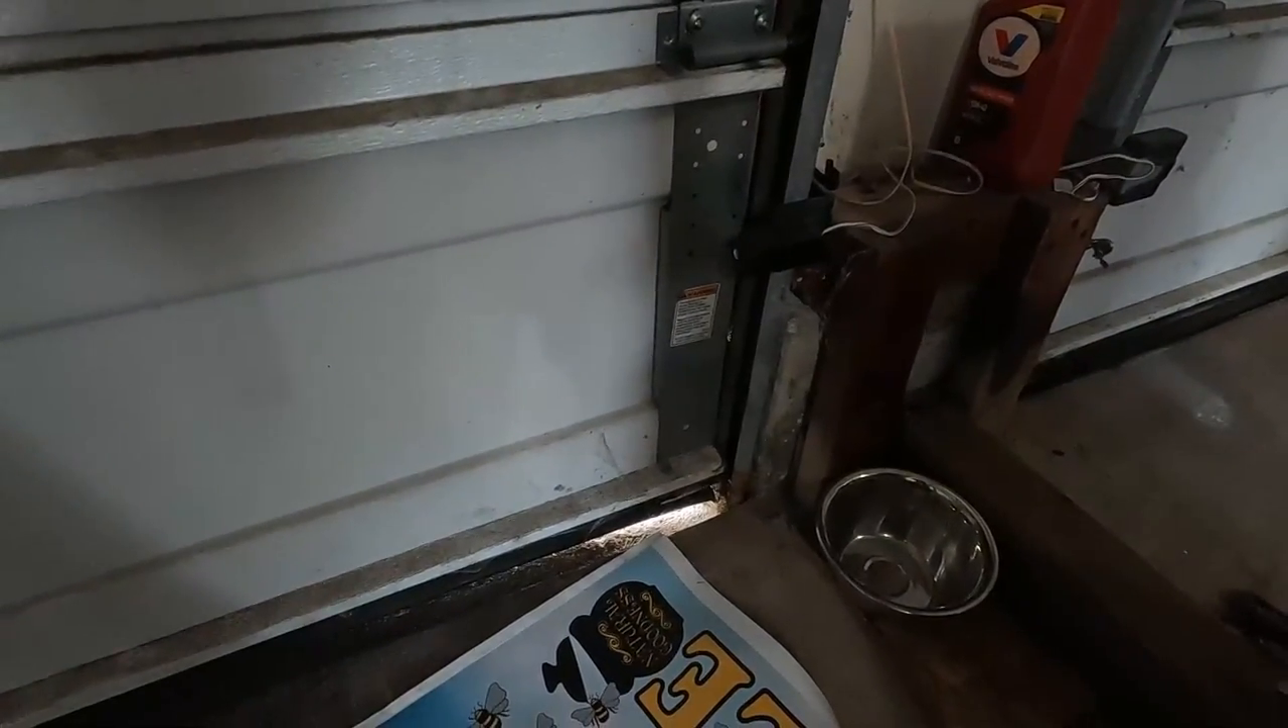Unfortunately, most garages are not sealed 100%, and you can see down here in this corner, there's a little gap of light coming through, and rodents could definitely come in.